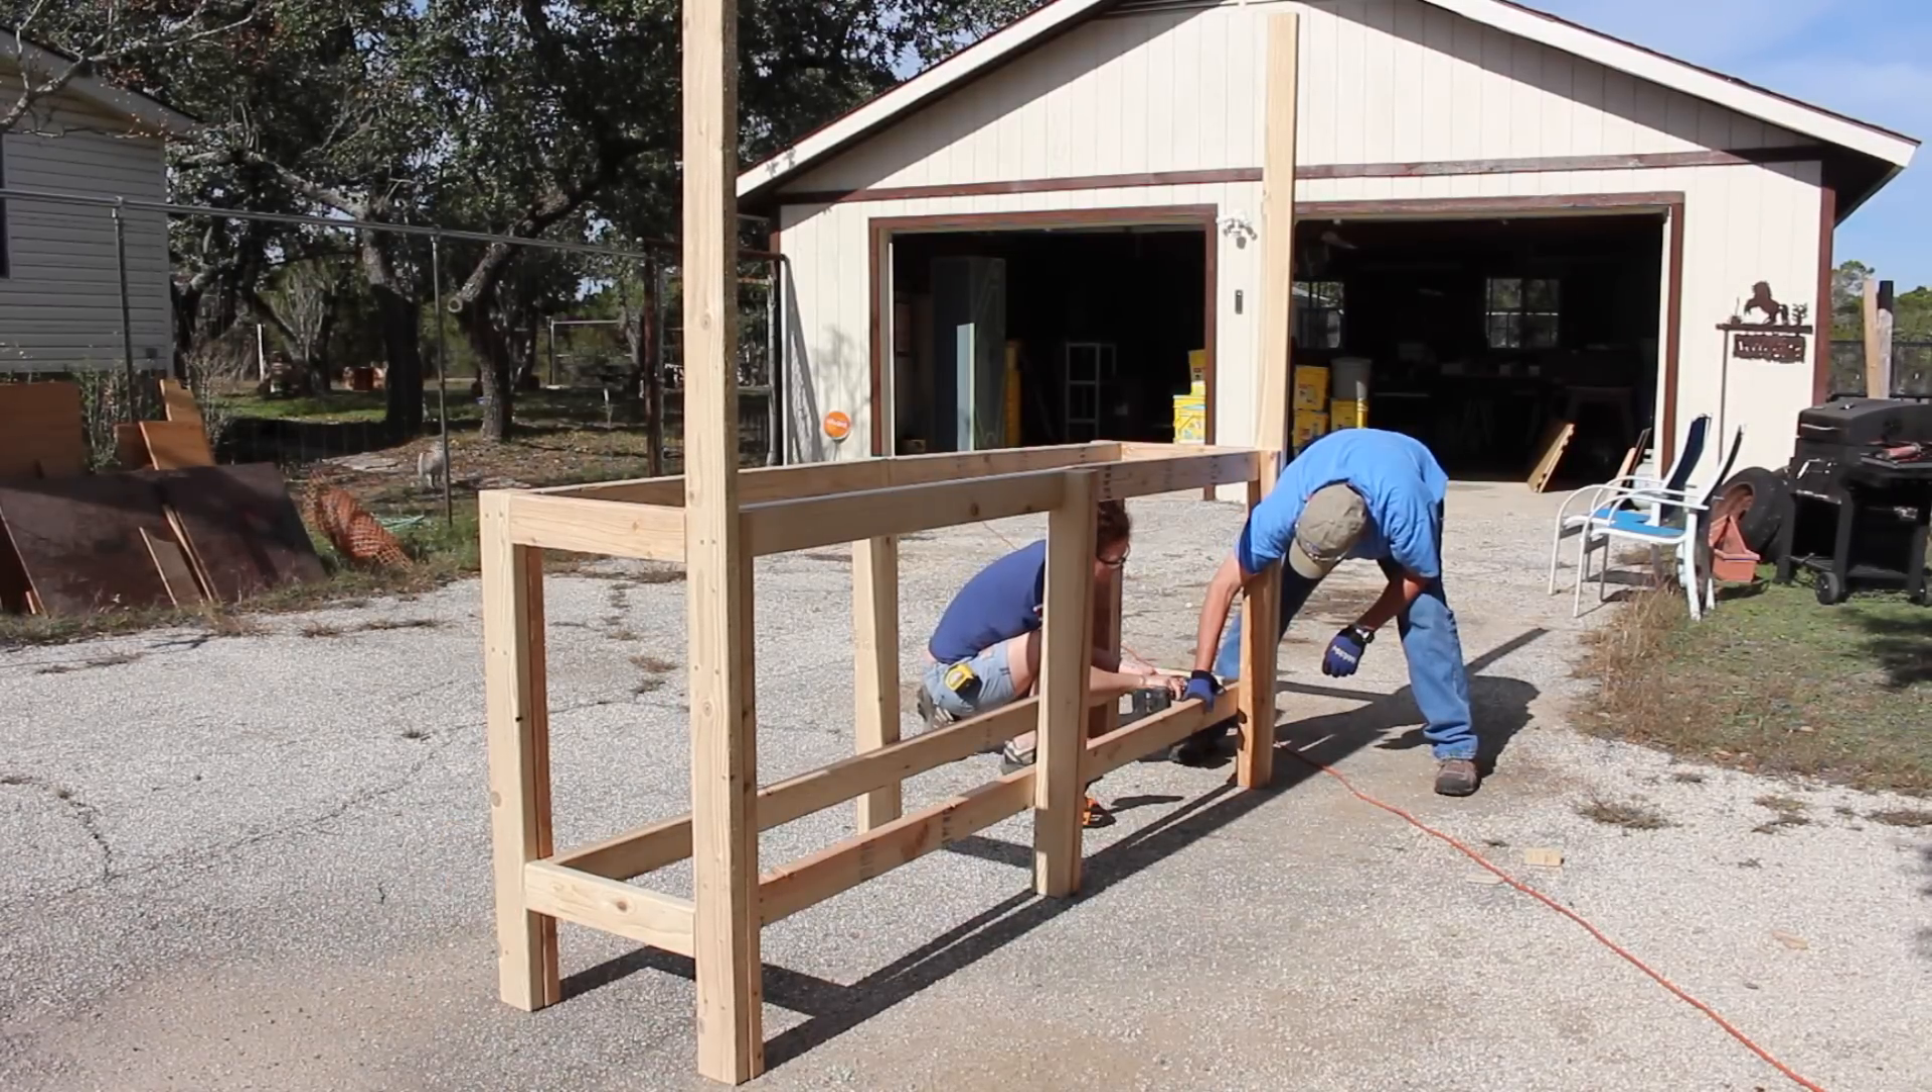Then I came through and attached two long 2x4s on the bottom so that I could make a bottom shelf.